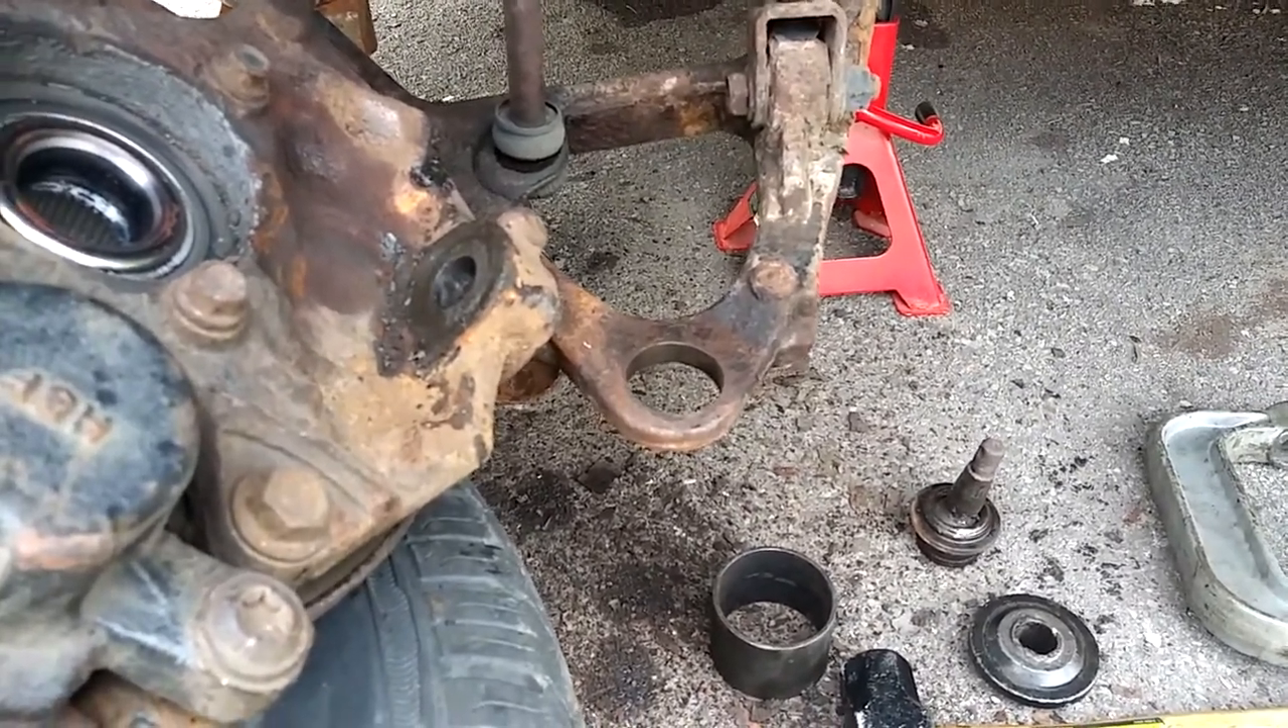So i got the lower ball joint out.